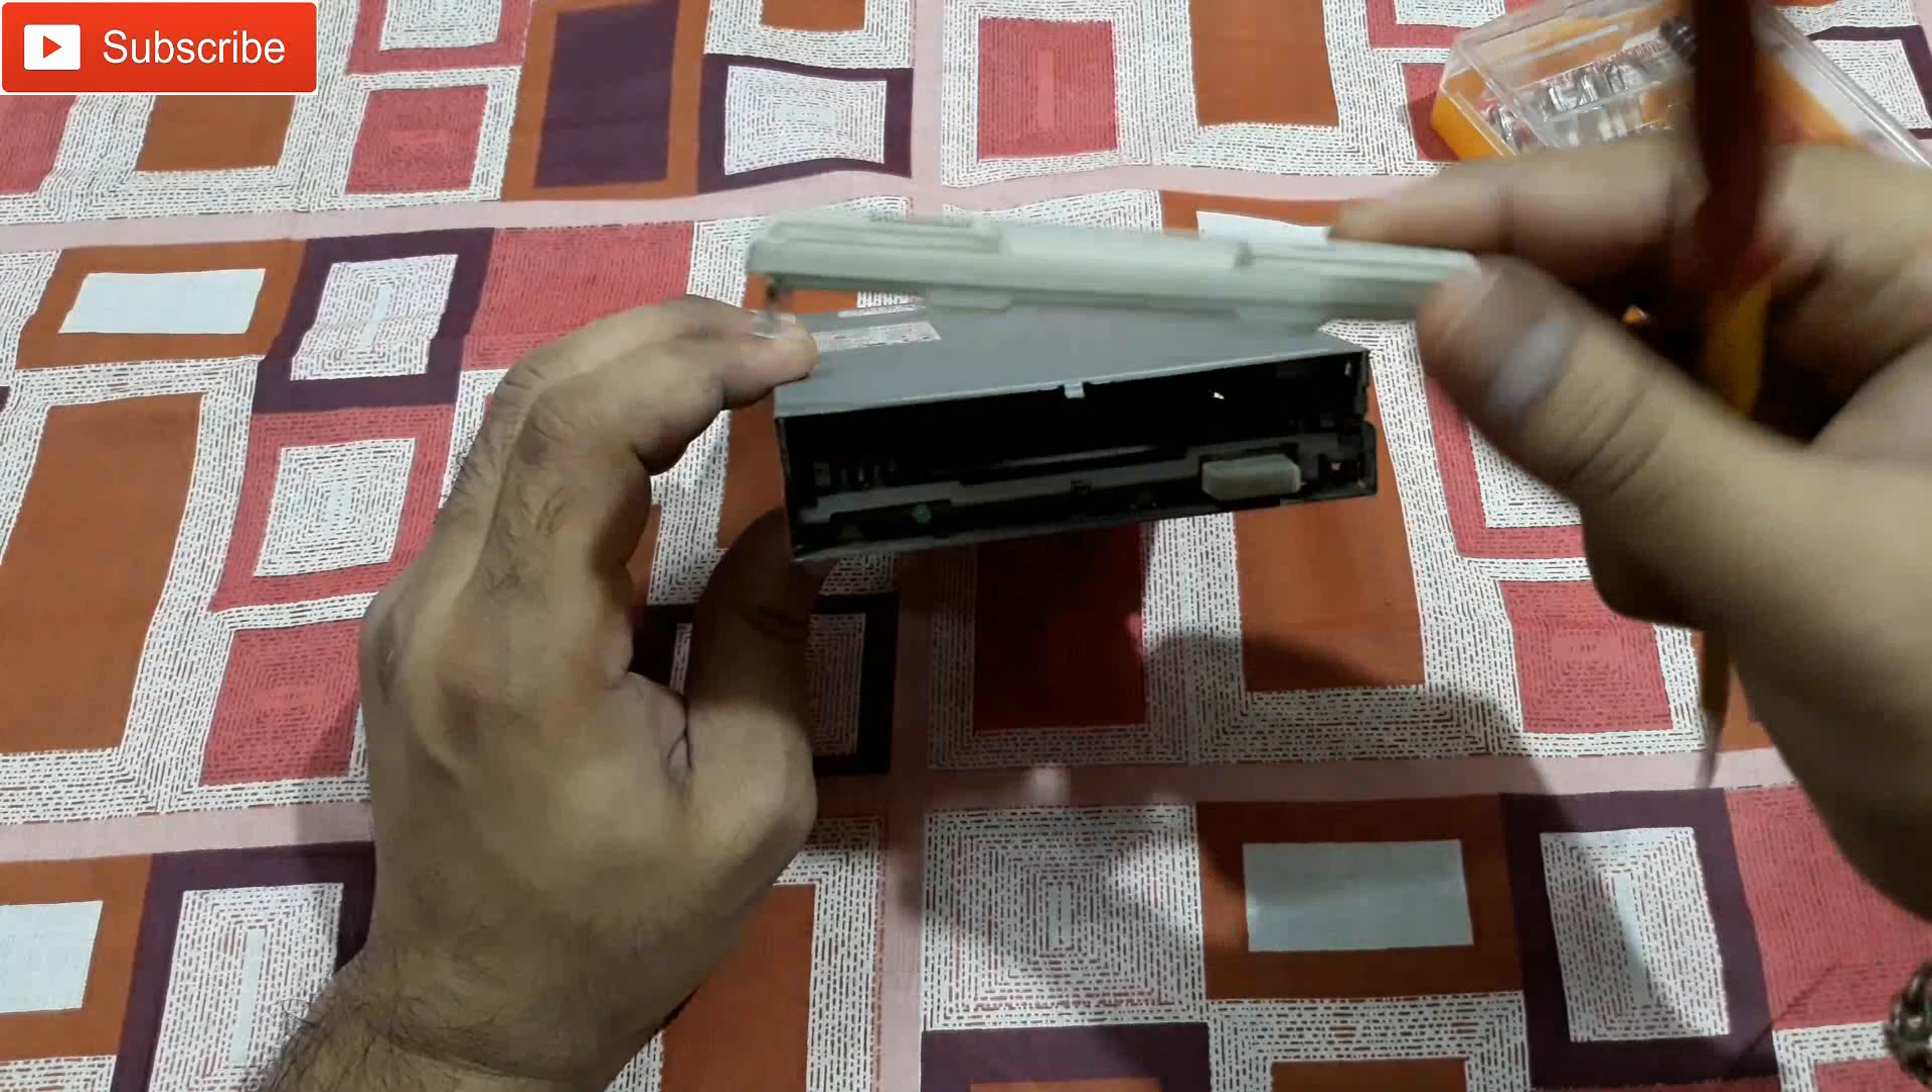Okay so I removed this front cover it's plastic and it's dirty.